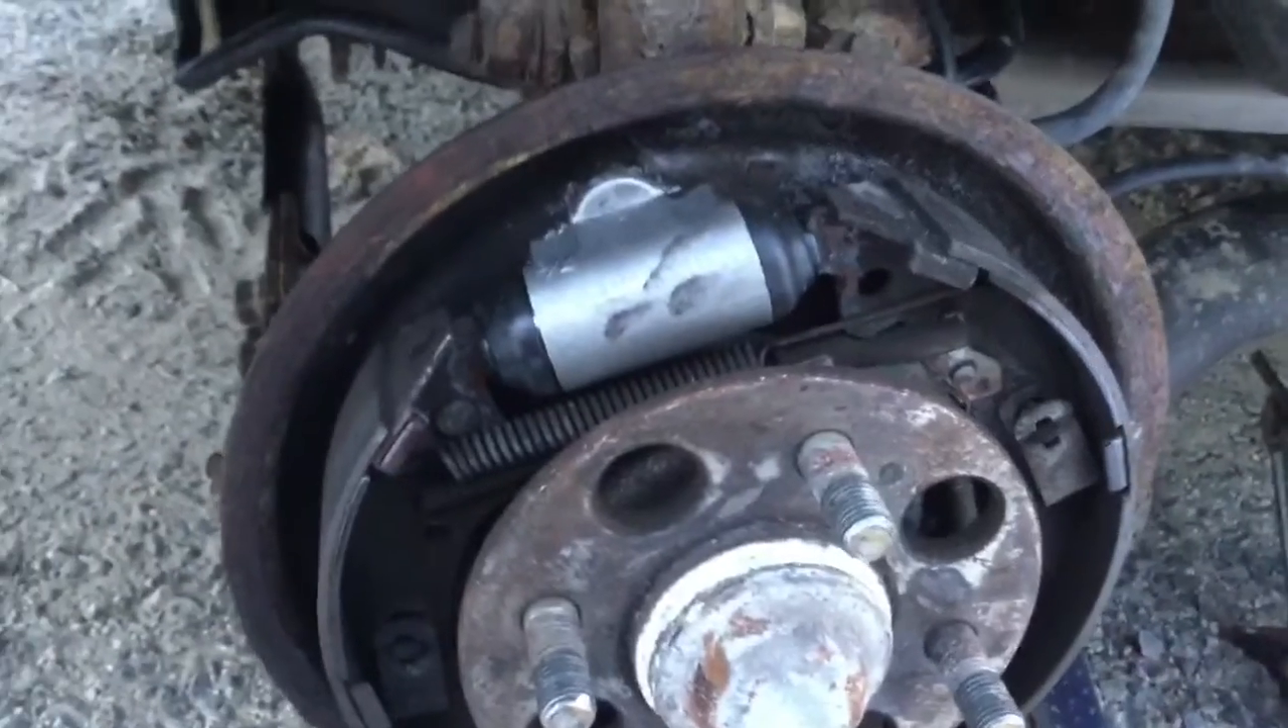Now our new wheel cylinder is in.